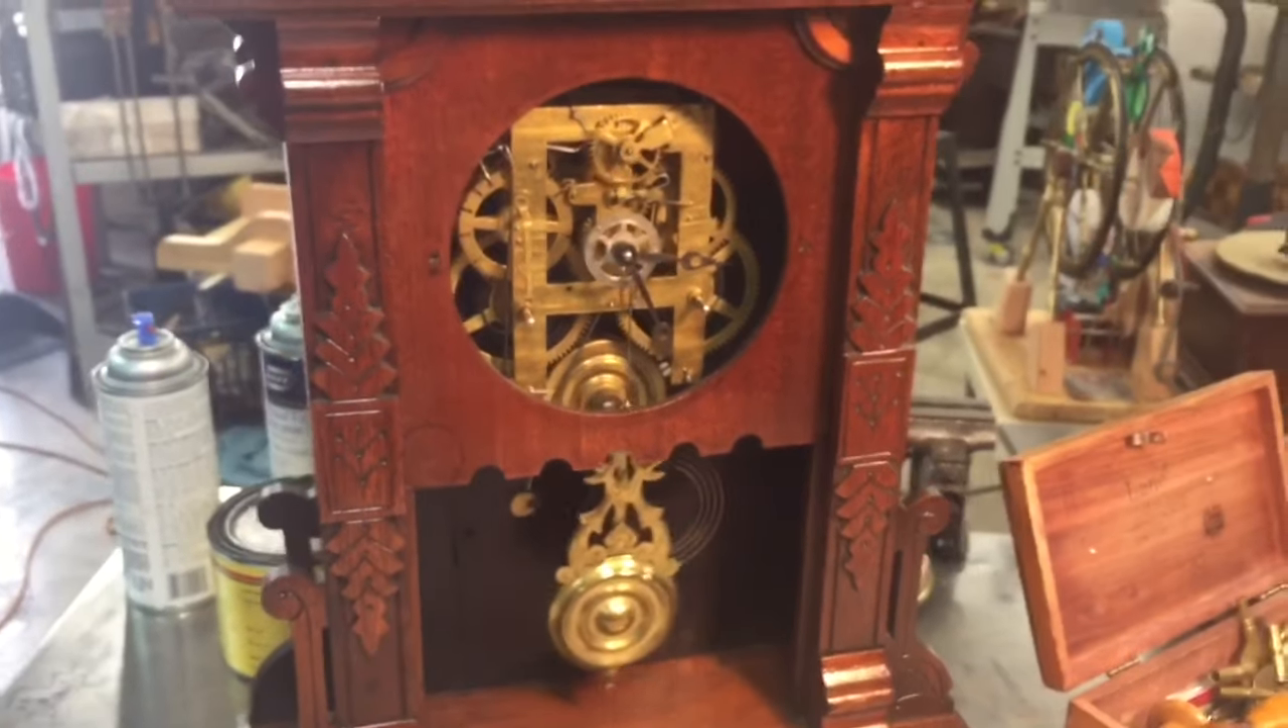I'm gonna leave the dial off for a couple of days while I determine if I'm happy with the beat and we'll put it back together.